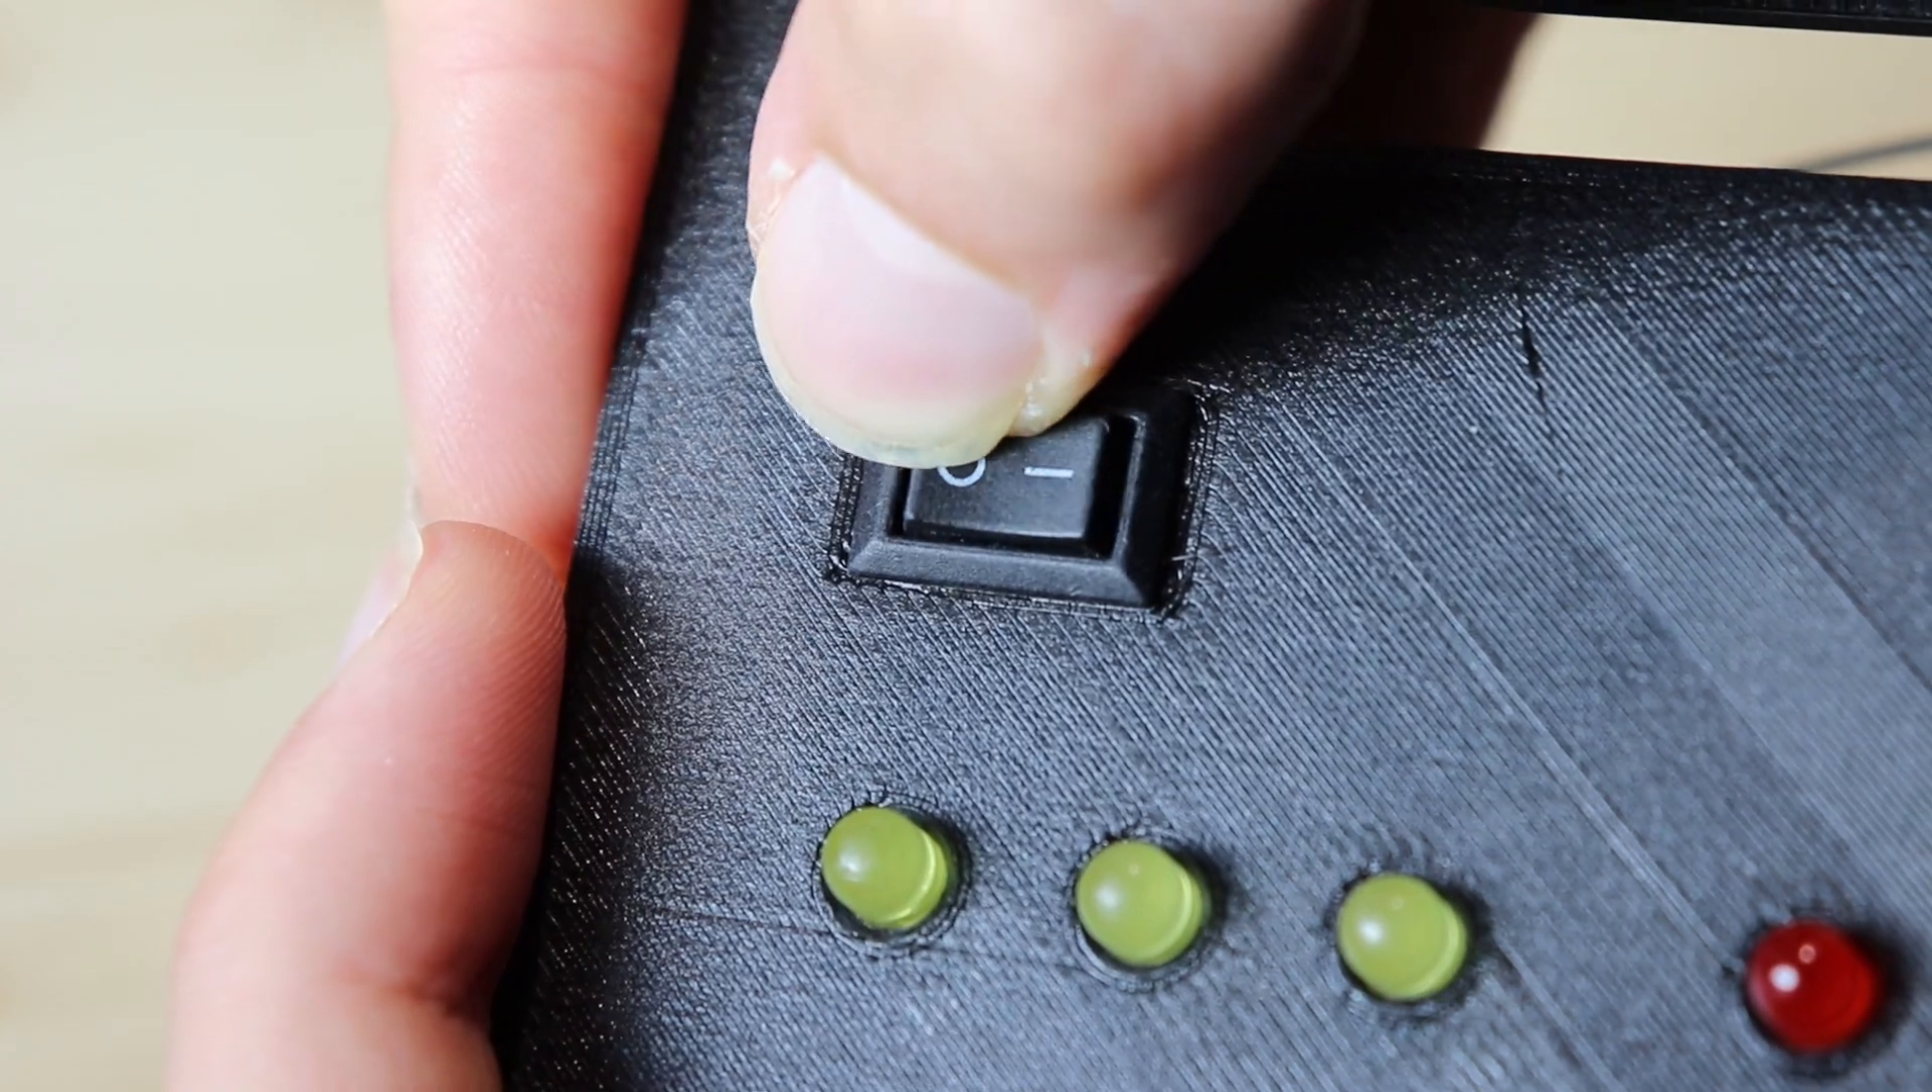Poi ho montato l'interruttore che accenderà e spegnerà l'allarme.